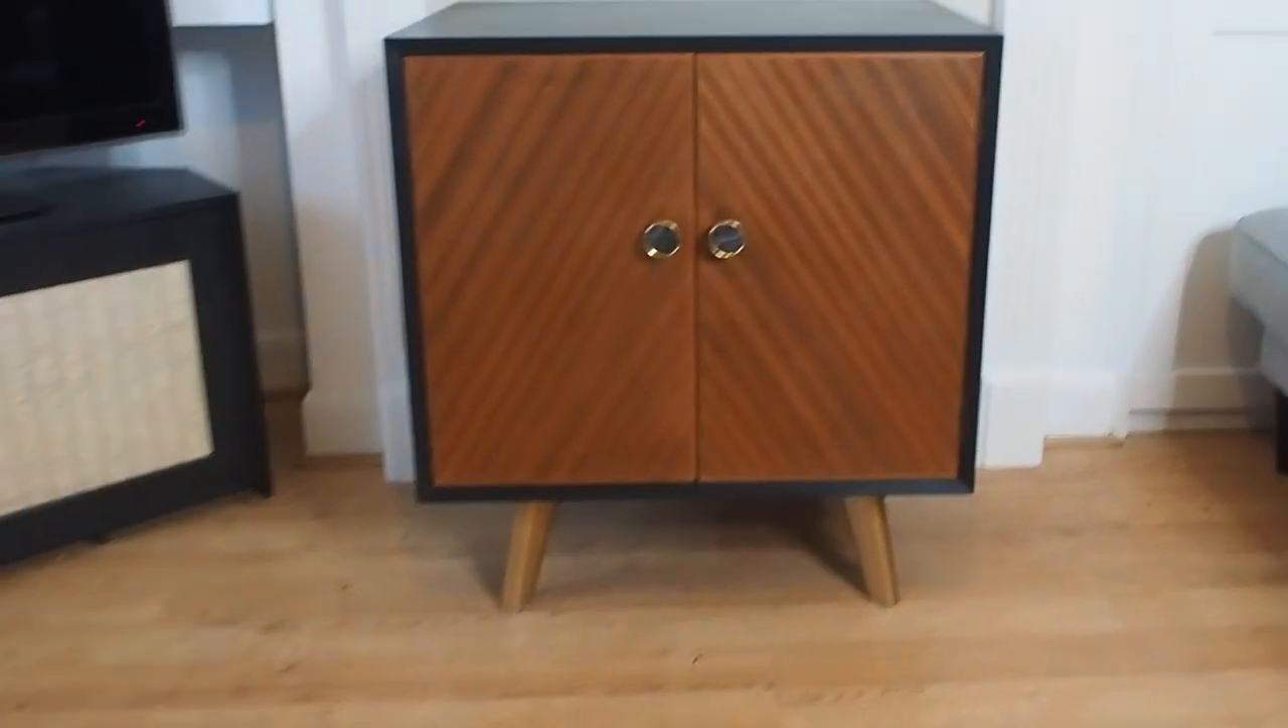So I've put both handles on.